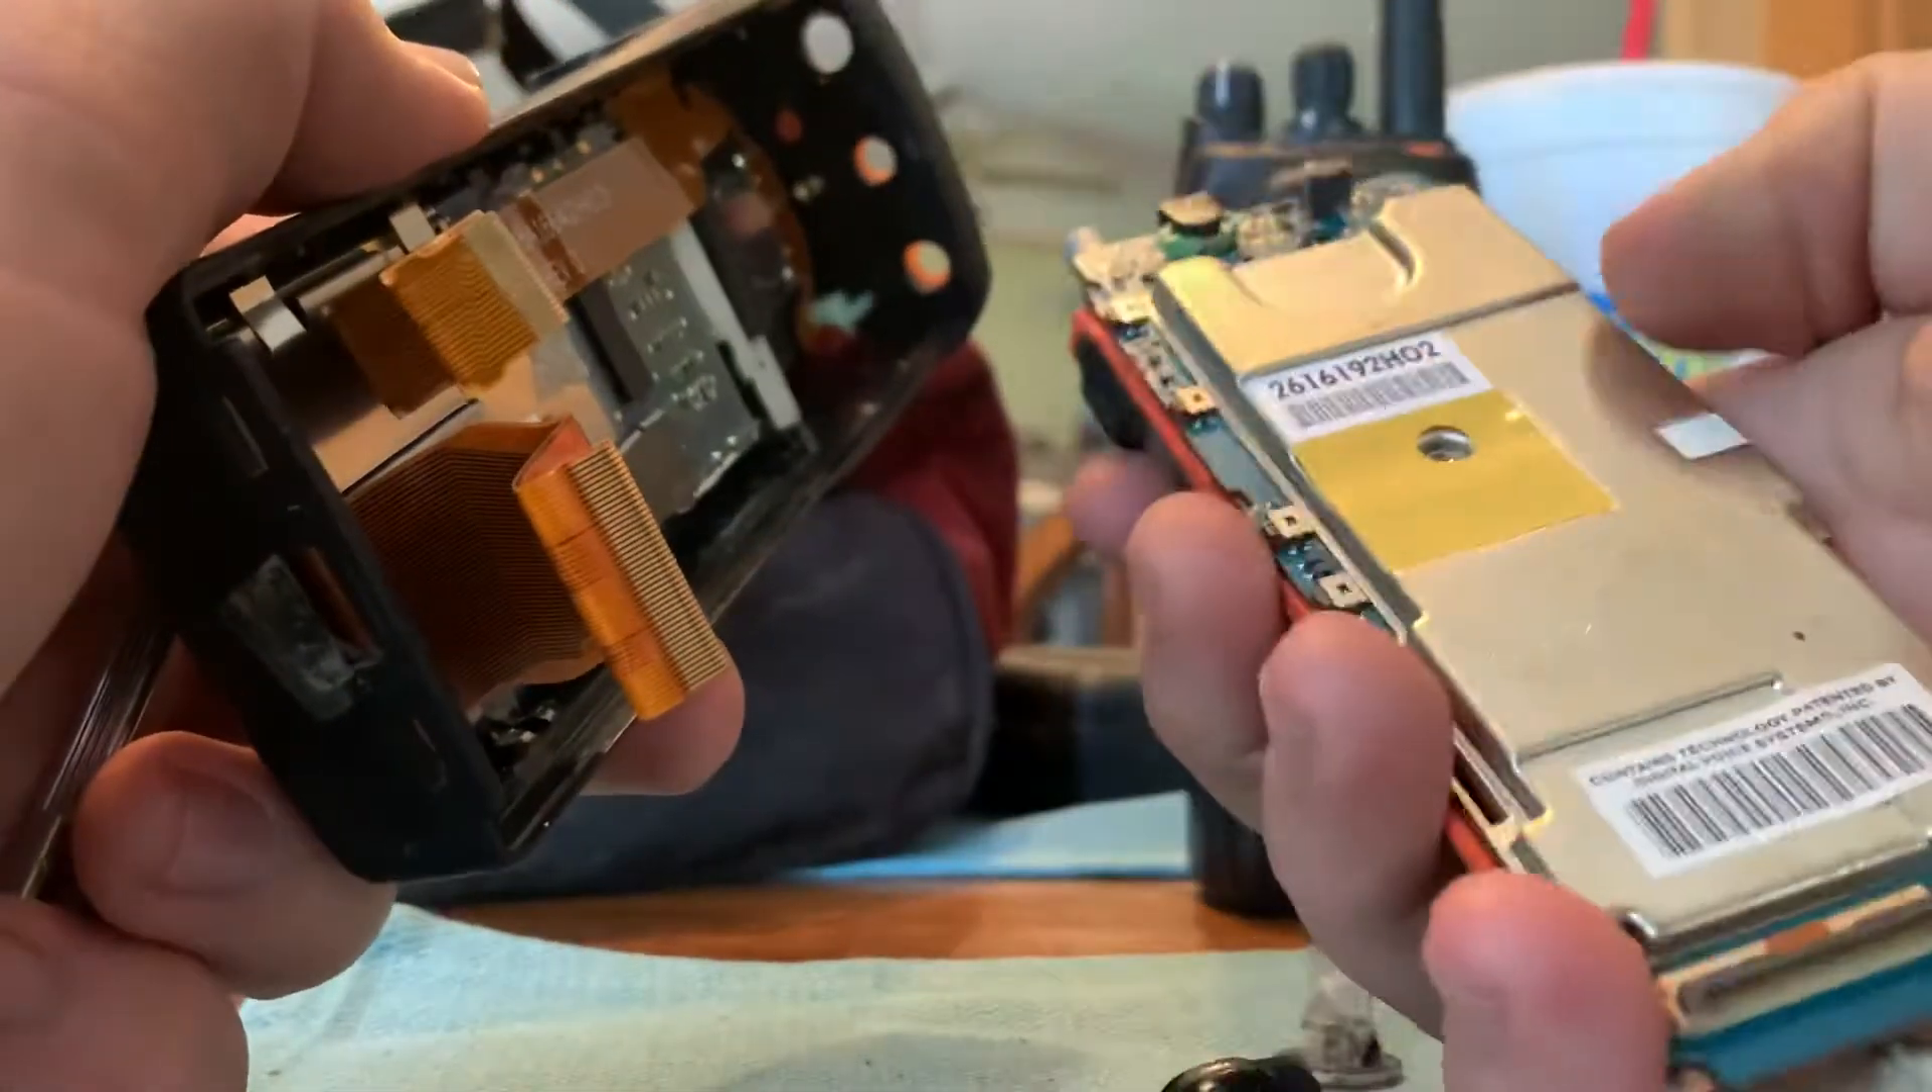And now, your radio housing is now separate from your actual radio itself, the RF board and everything.